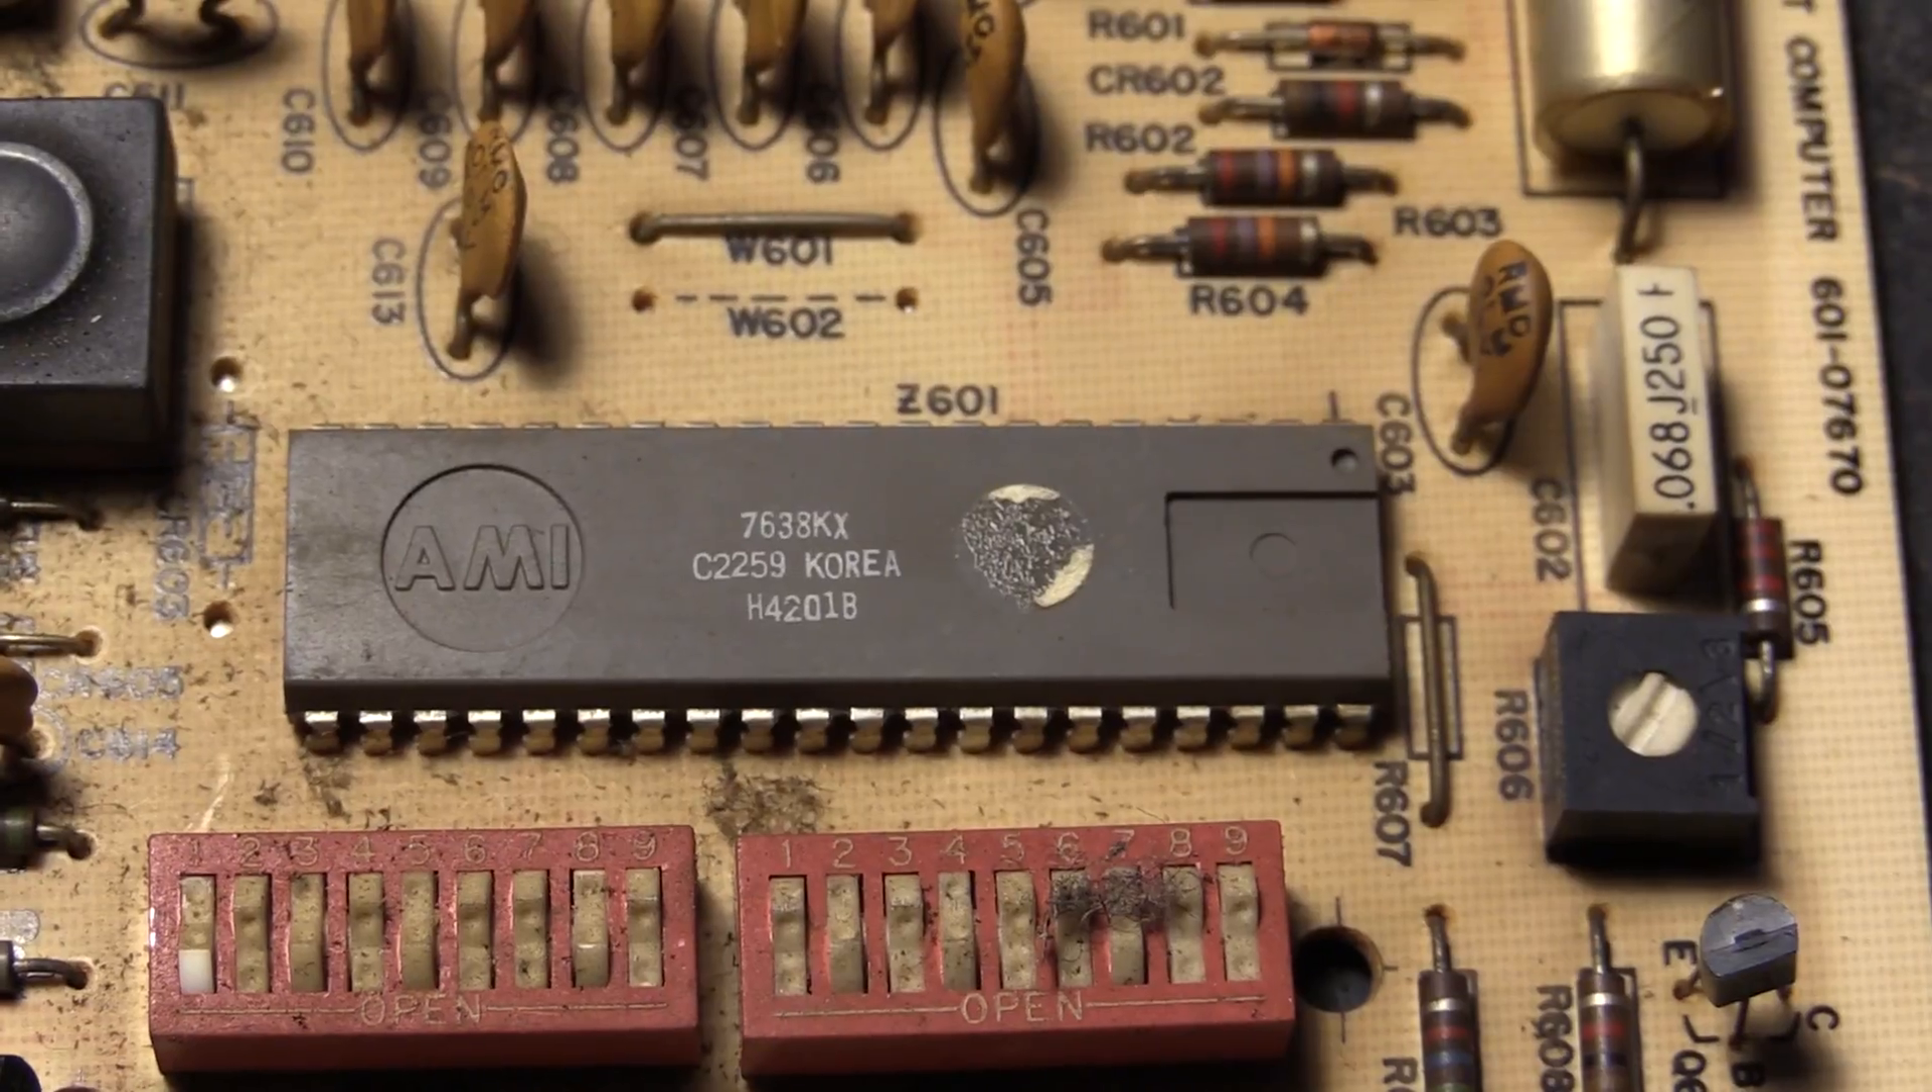I even ripped off that little sticker. You can still see the residue.